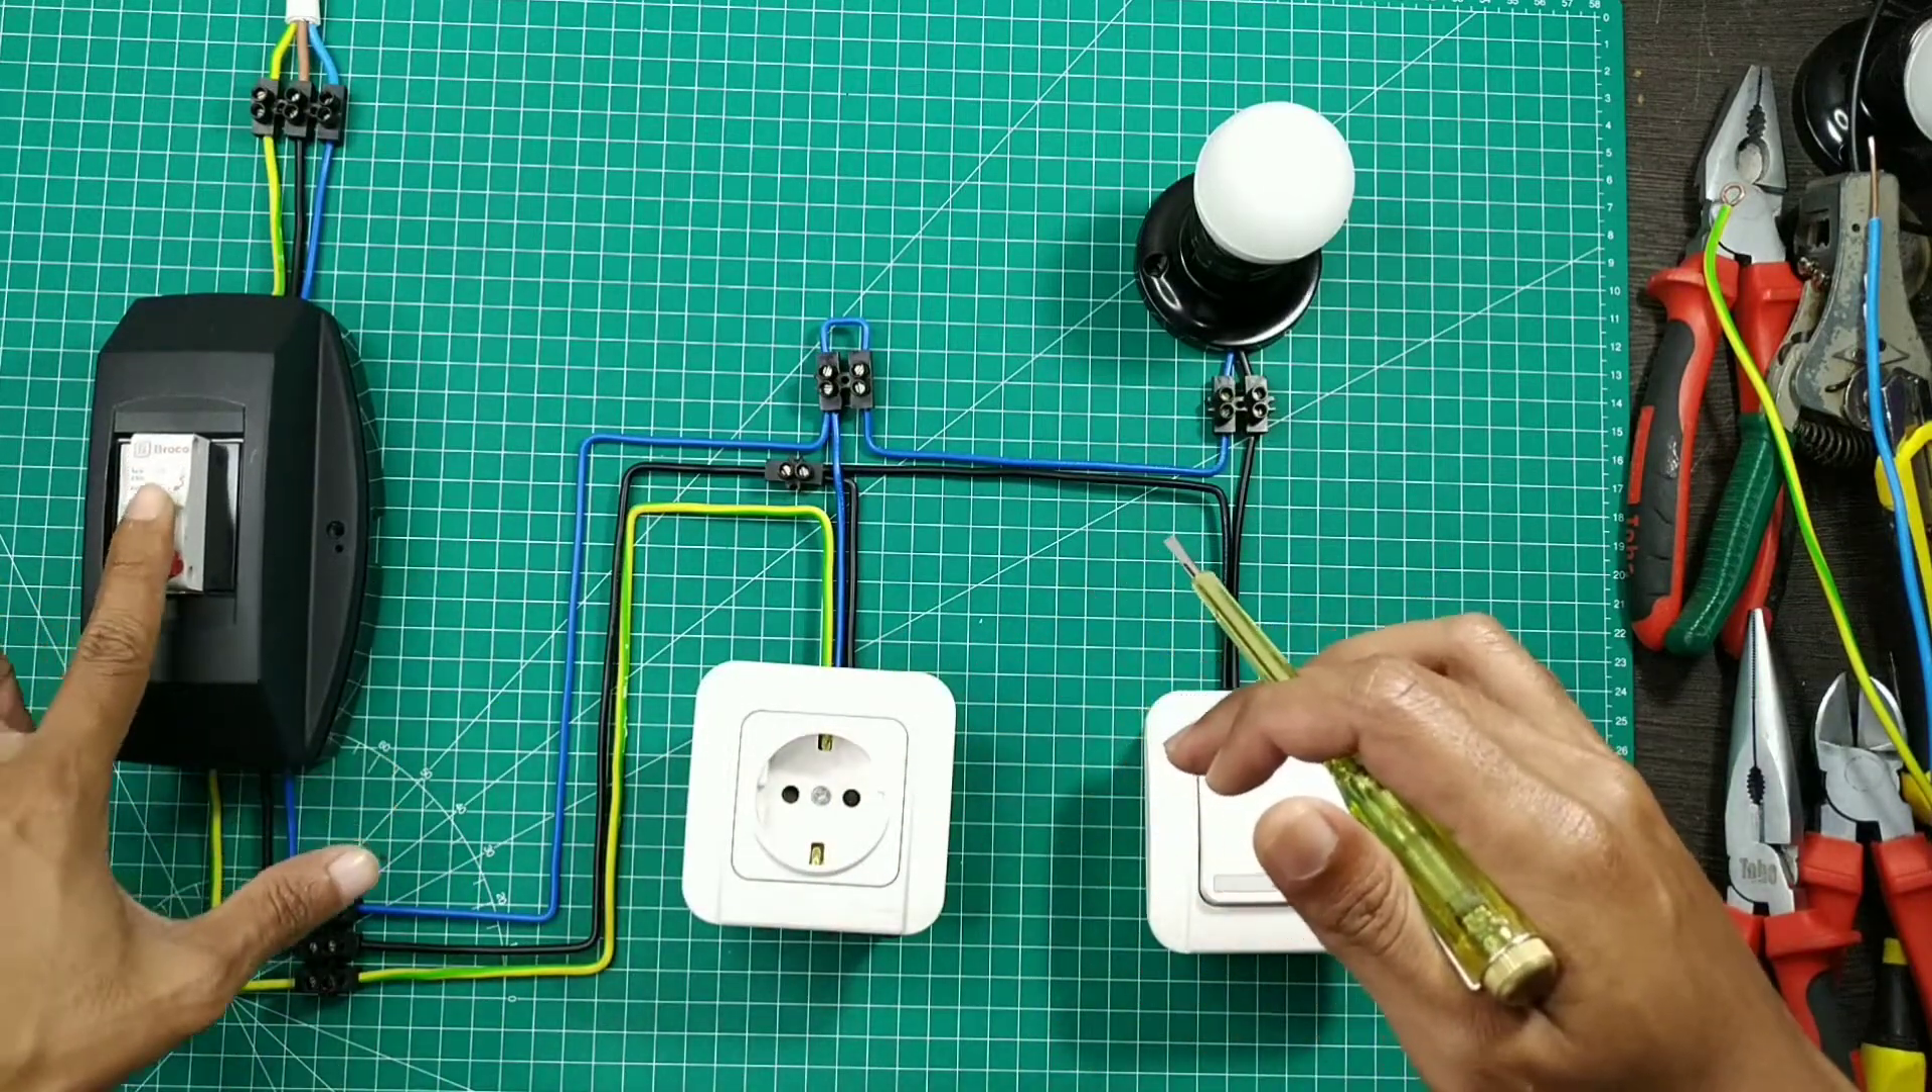Kemudian di sini kita sudah pasang satu buah stop kontak.